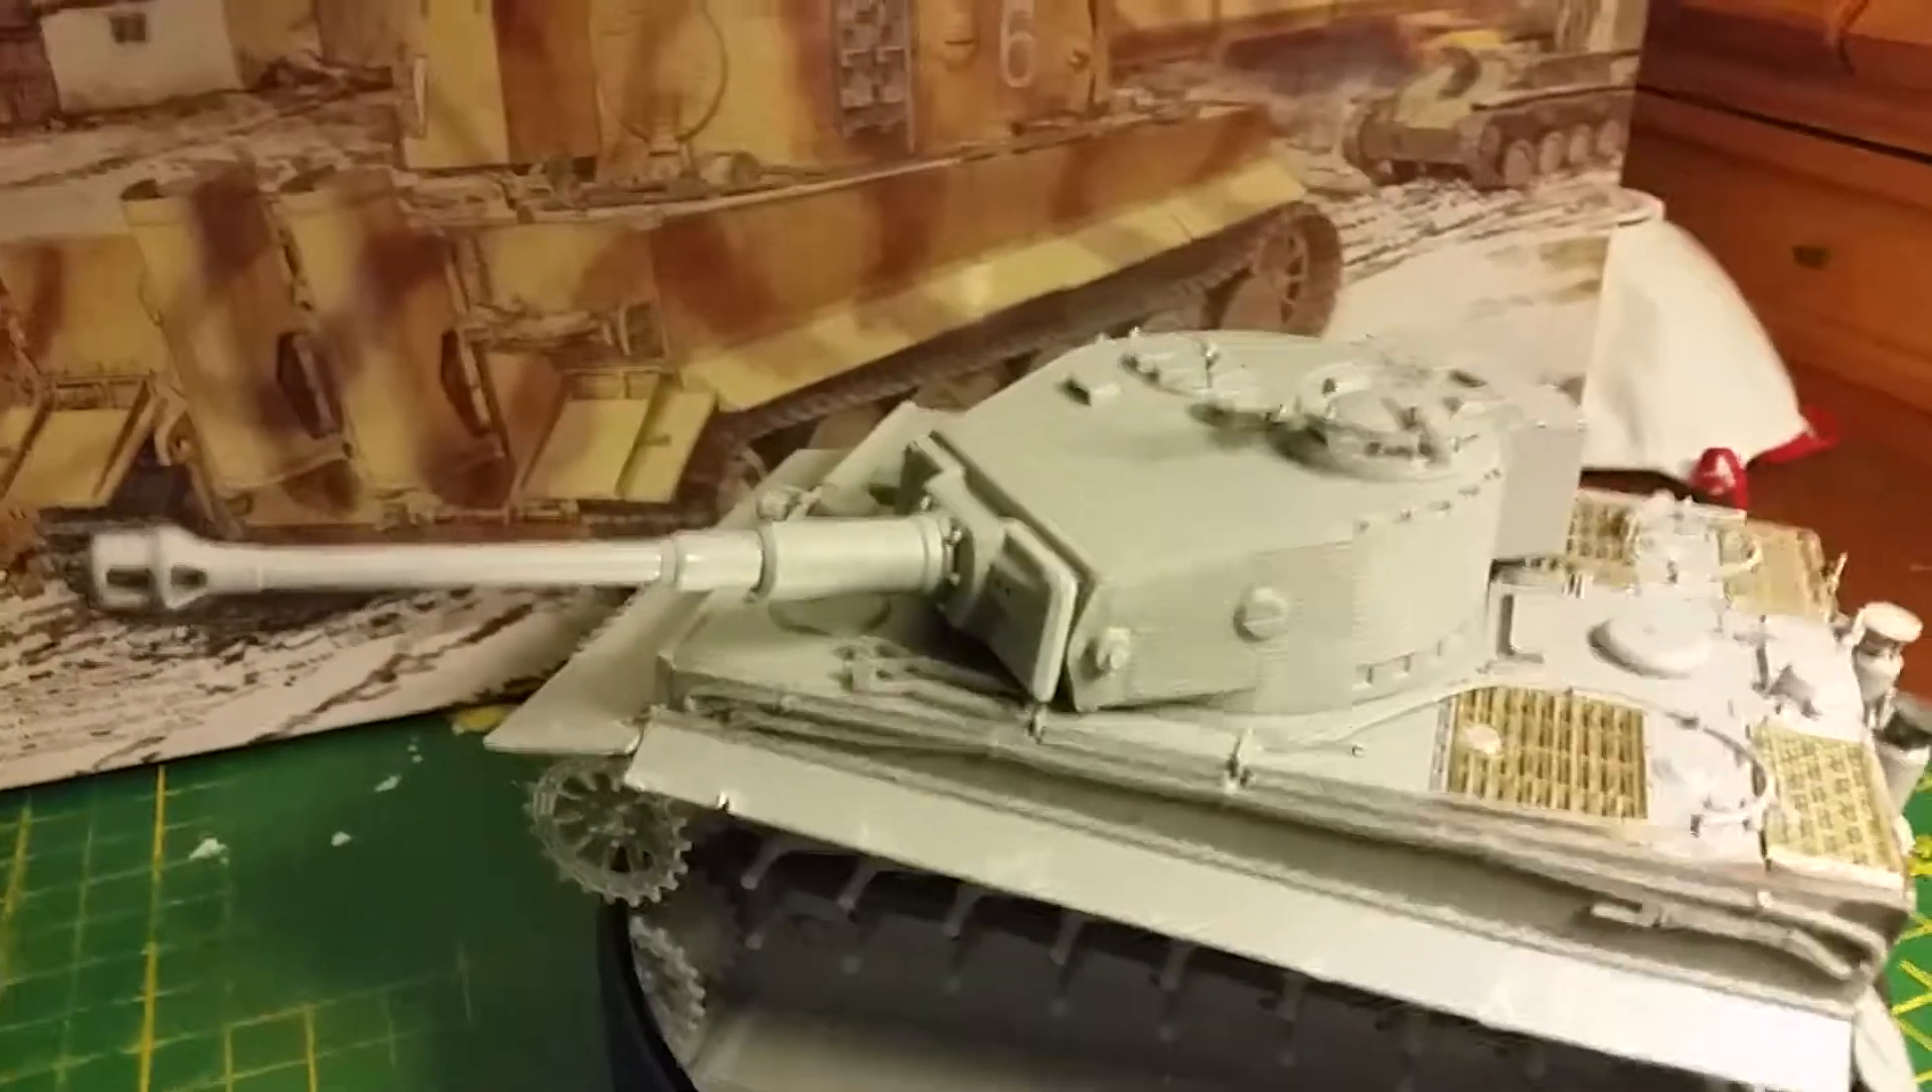As you can see I've basically got the cupola in position which unfortunately if I take it off was a bit of a nightmare to be honest.